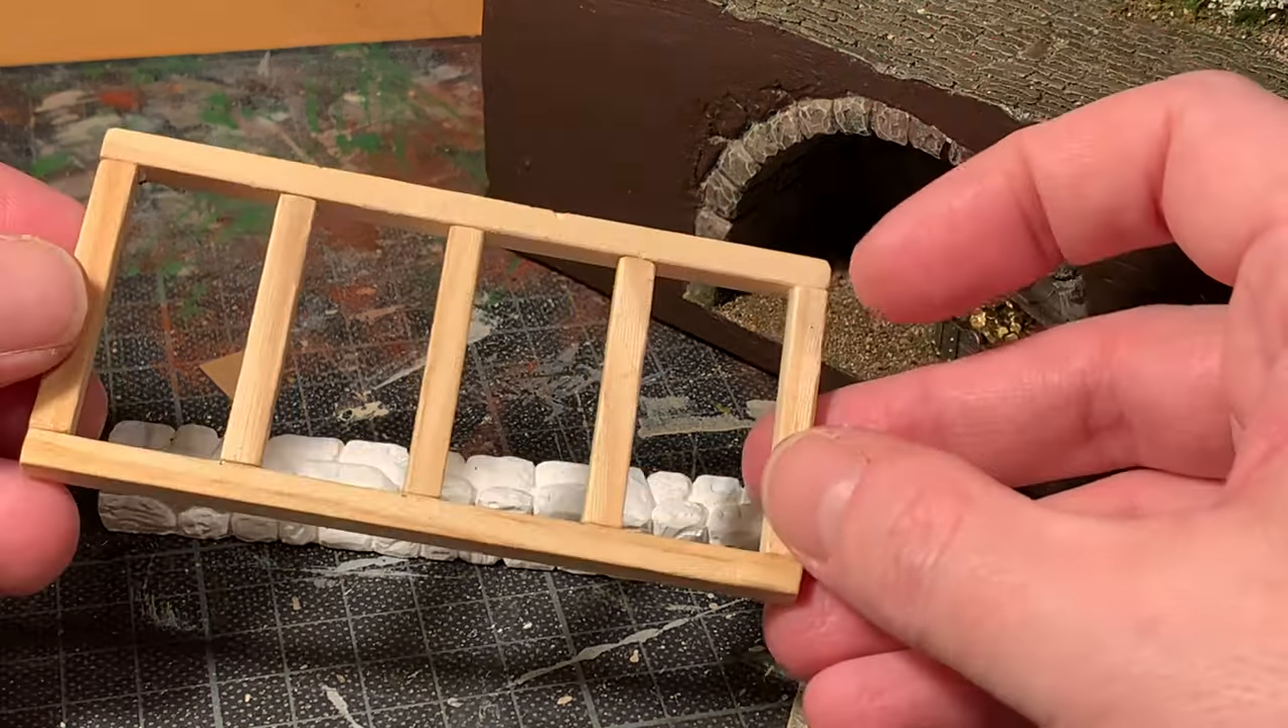Now the basic framework for the lower level is complete, like this.